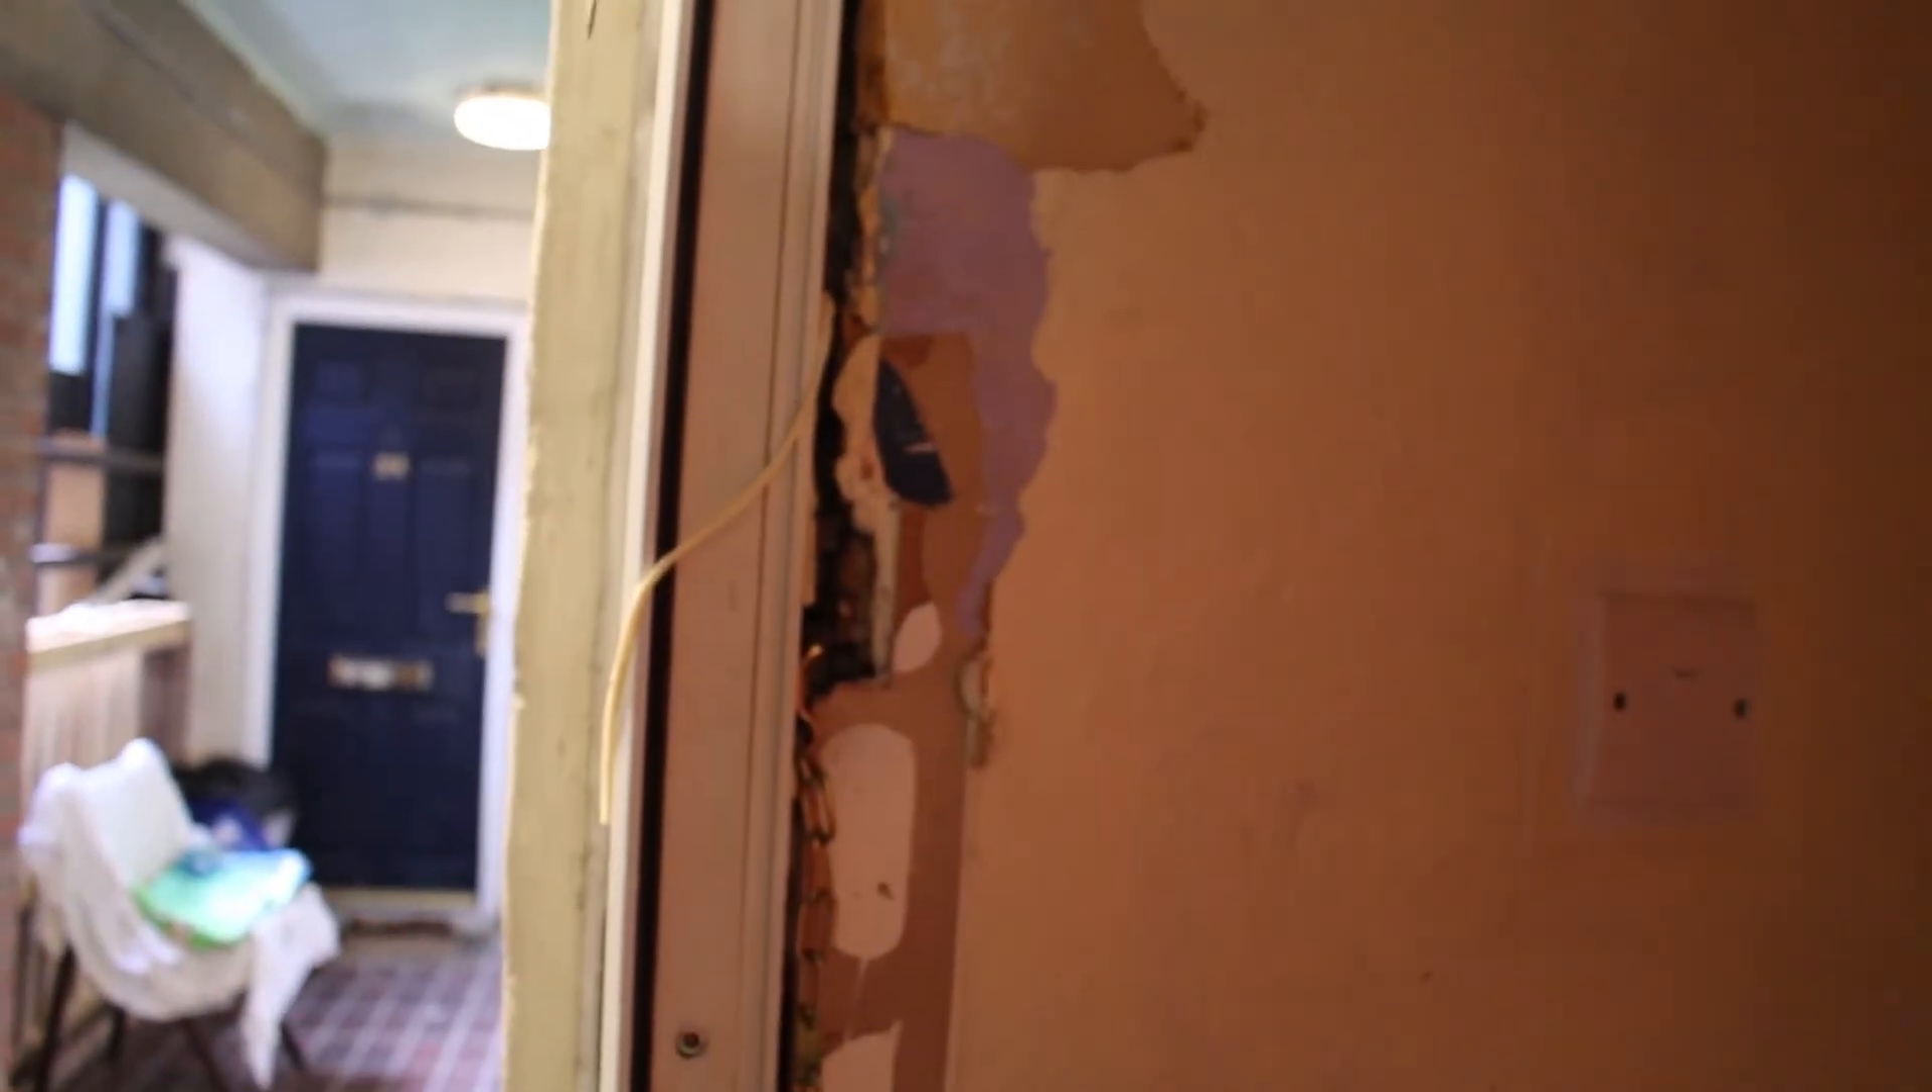So a major concern here, the opening for the frame has not been backfilled so we've got a clear gap between the frame and the opening of between 10mm and 40mm, 50mm which should be adequately filled.